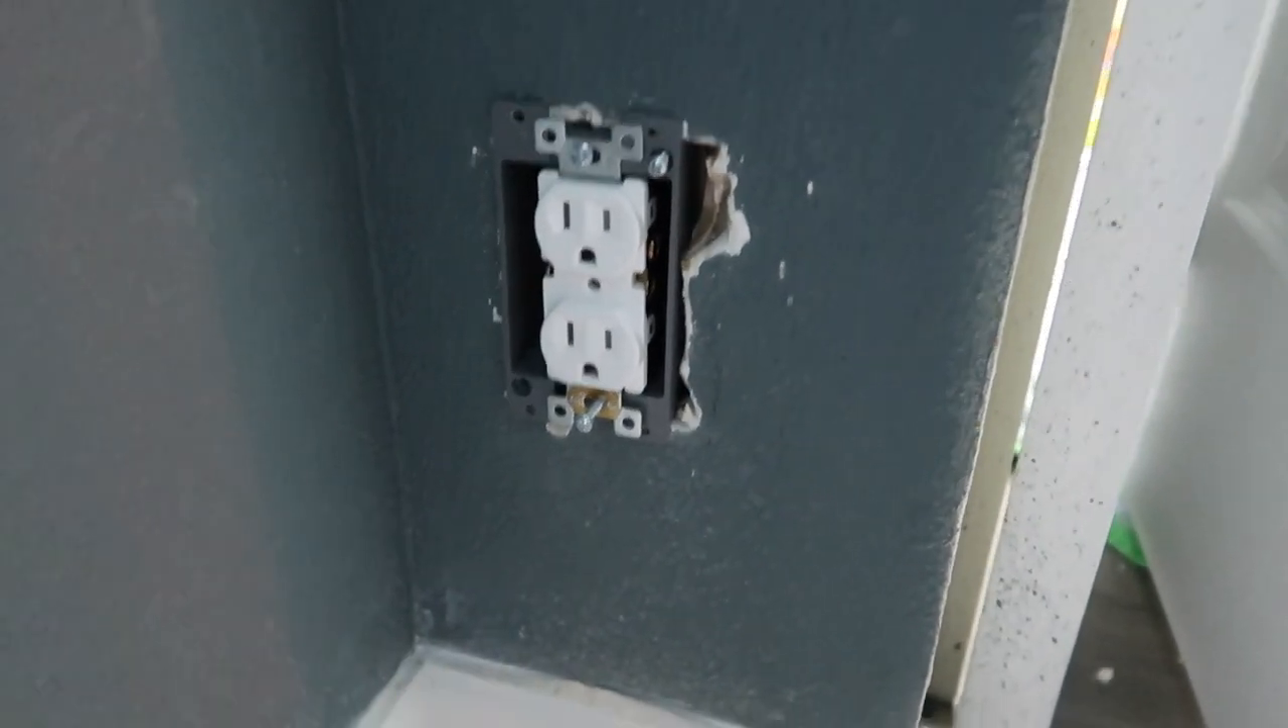I'm not sure if i tighten these wires well which is the reason why i didn't put the face on yet.